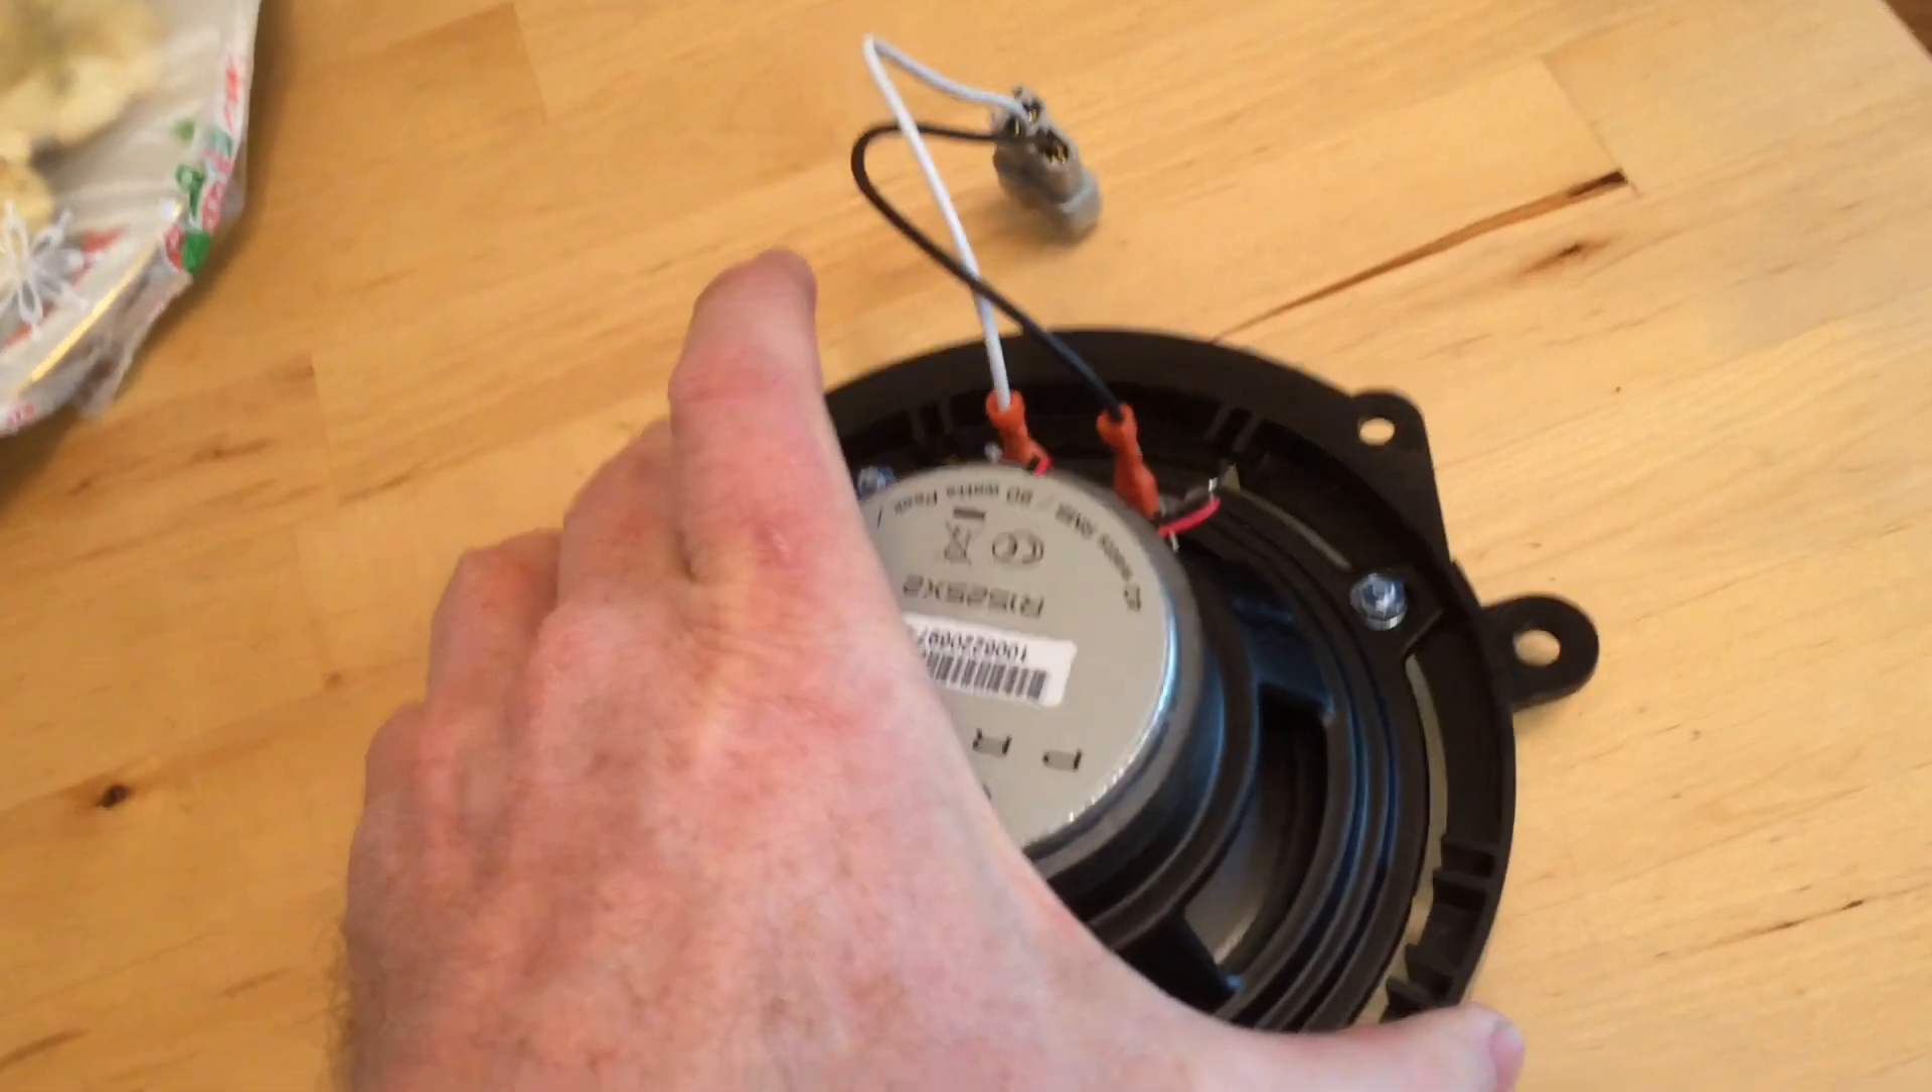So the Crutchfield speaker adapter I got with it has a big gap around it, you can see there.